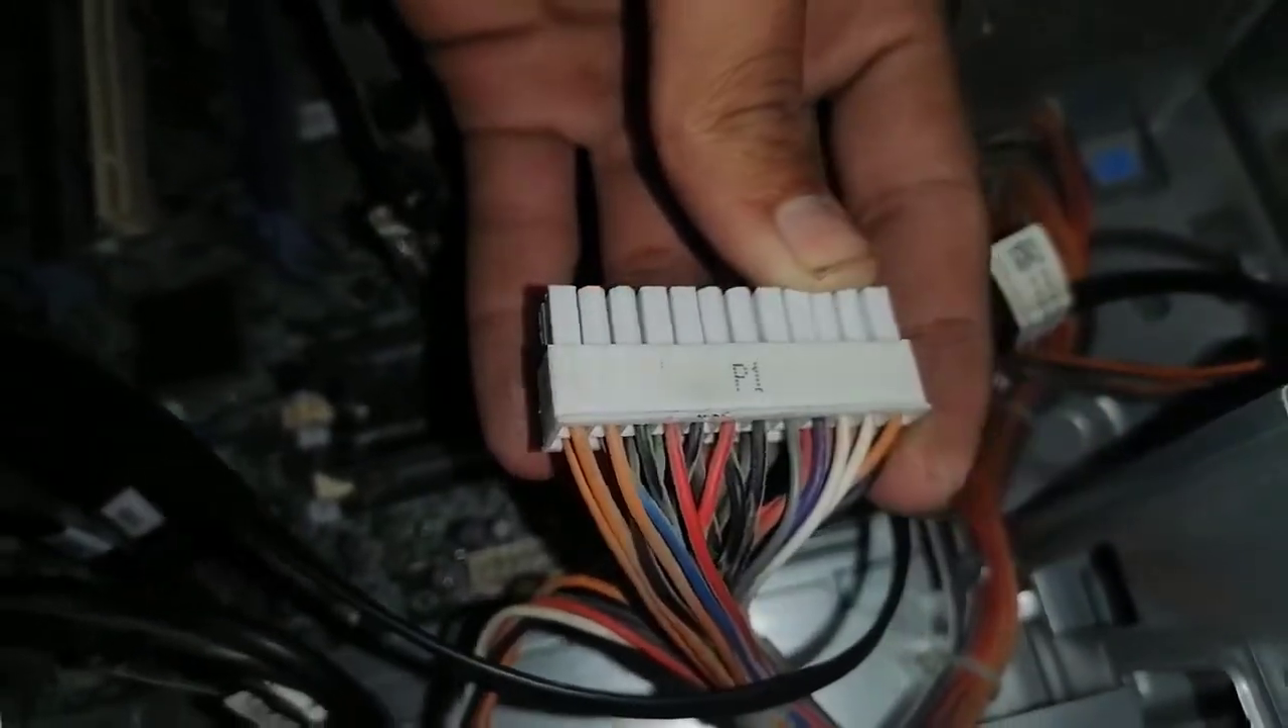यह P1 cable है P1 cable हमने अपनी unplugged कर दी है।